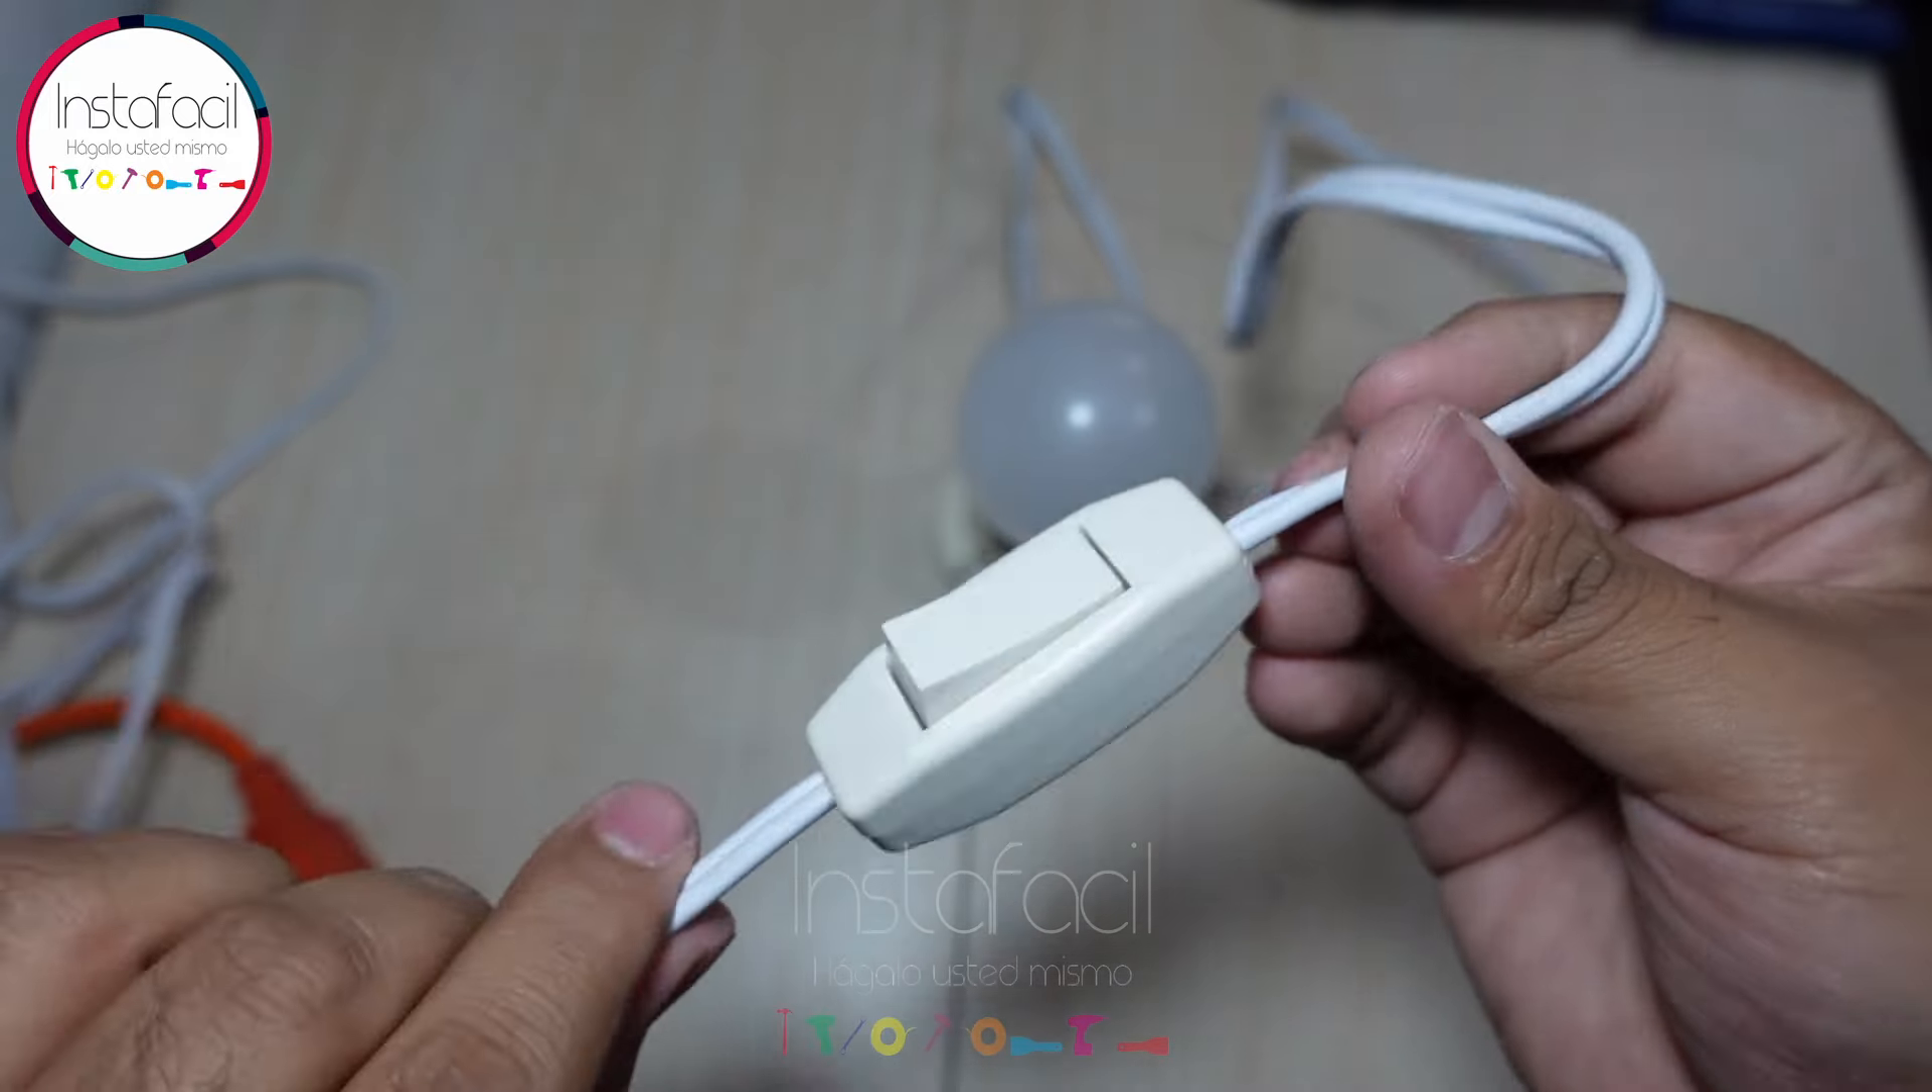Y así es como queda instalado este interruptor de paso.